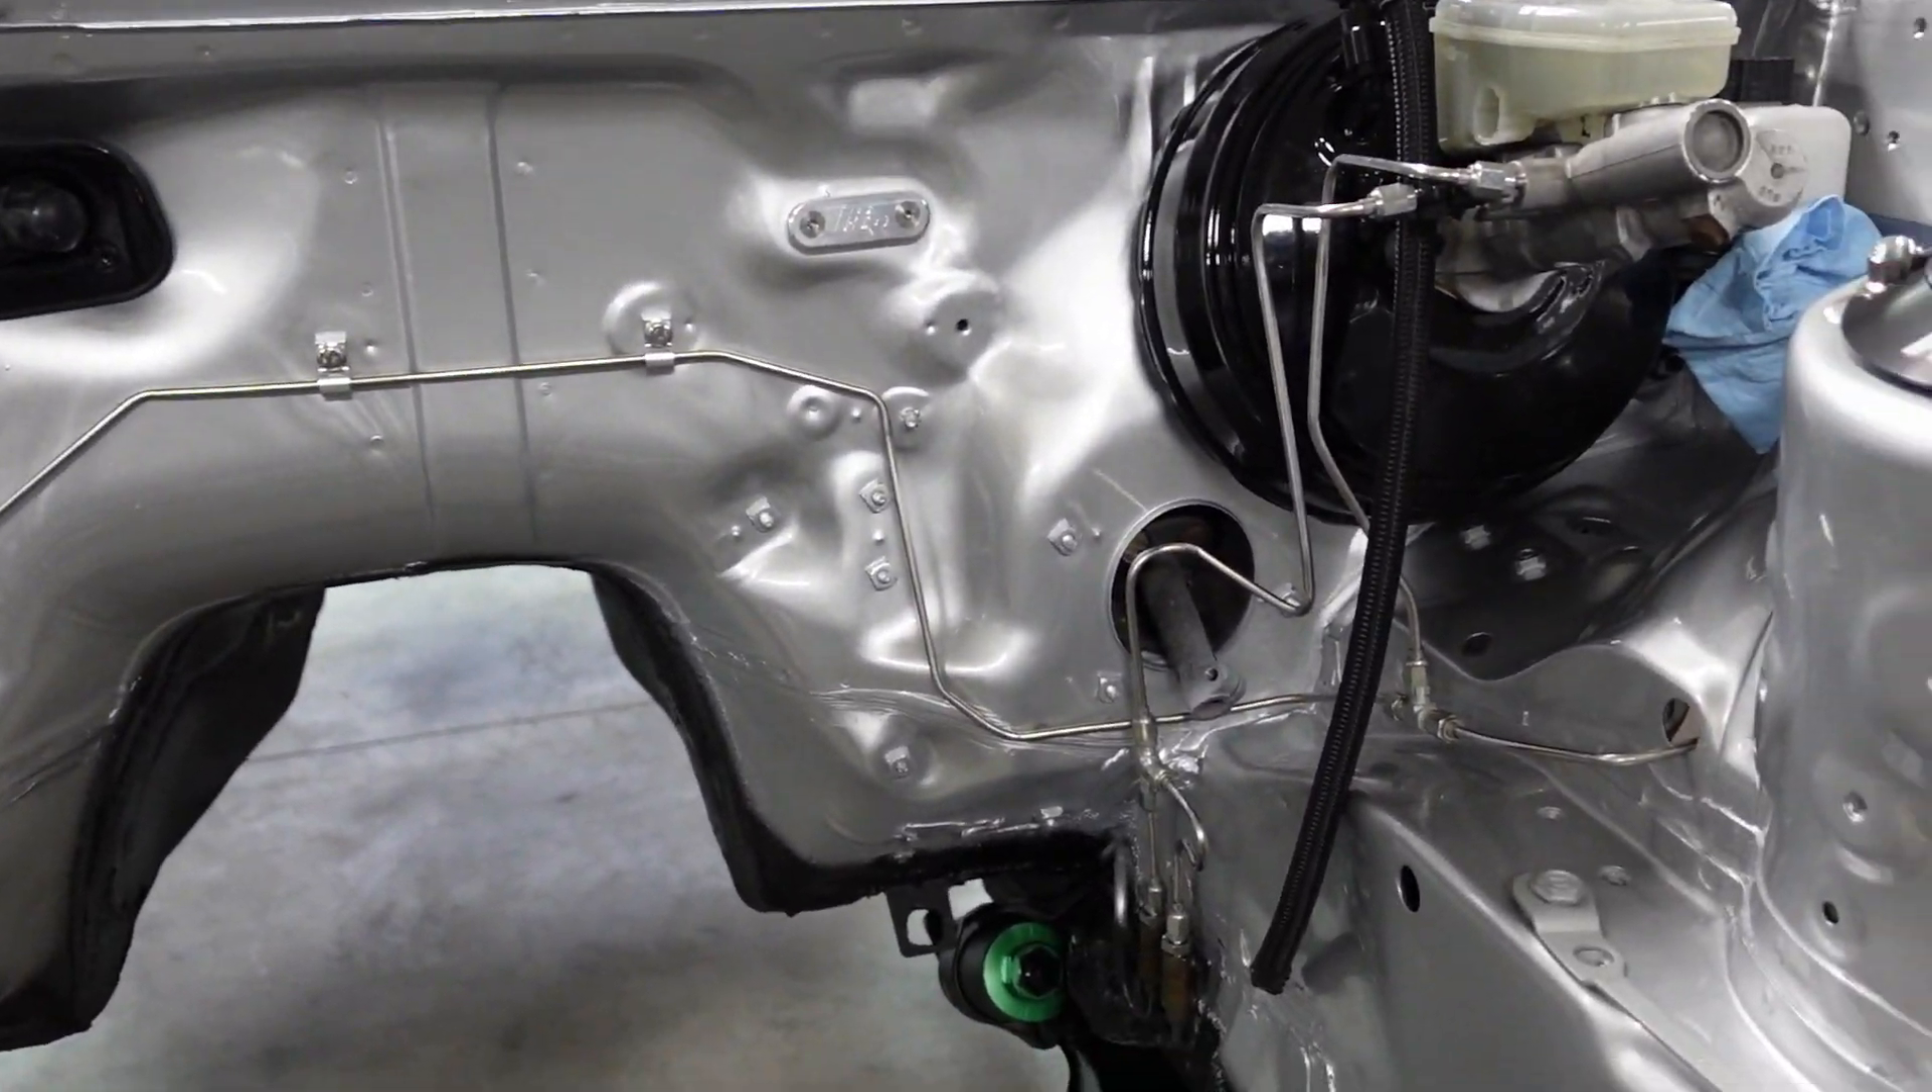But another thing i want to show you guys is i got some of my old brake system back in up front.